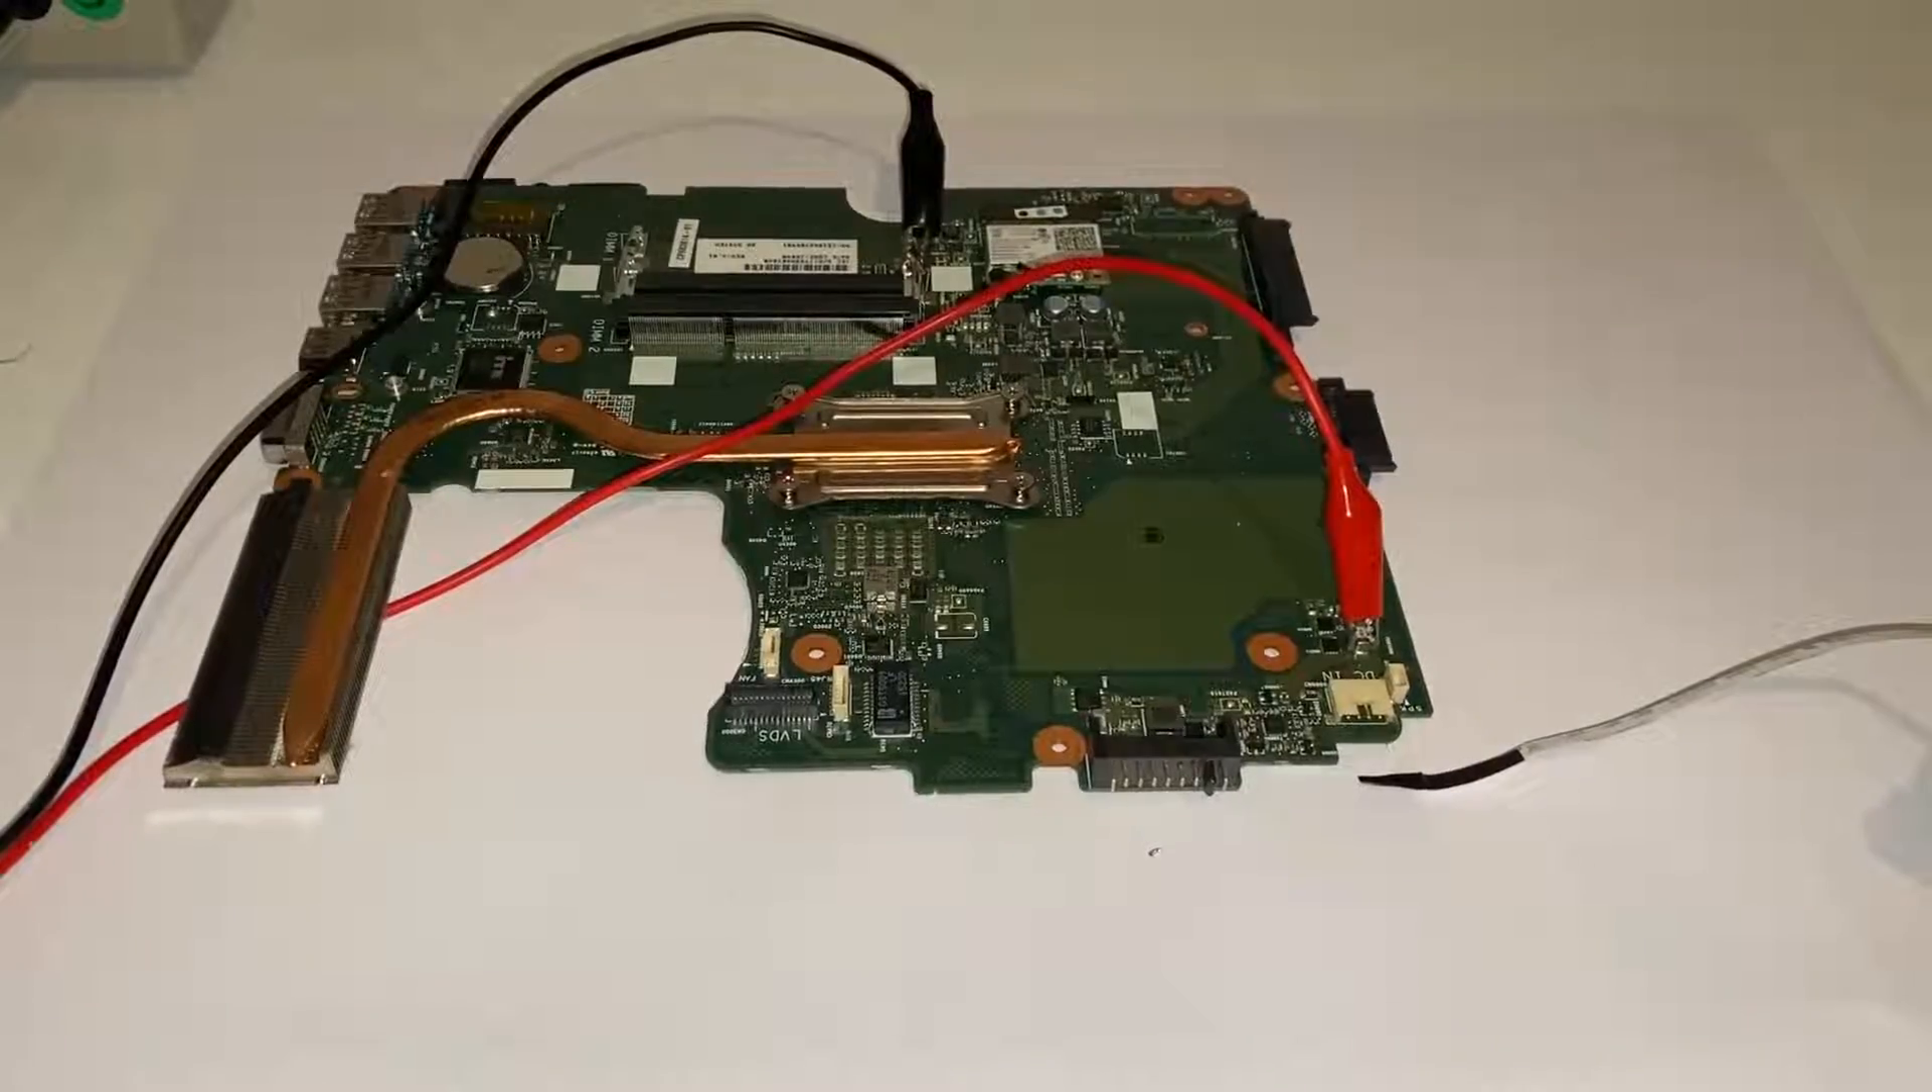I've already gone ahead and hooked up my crocodile clips.